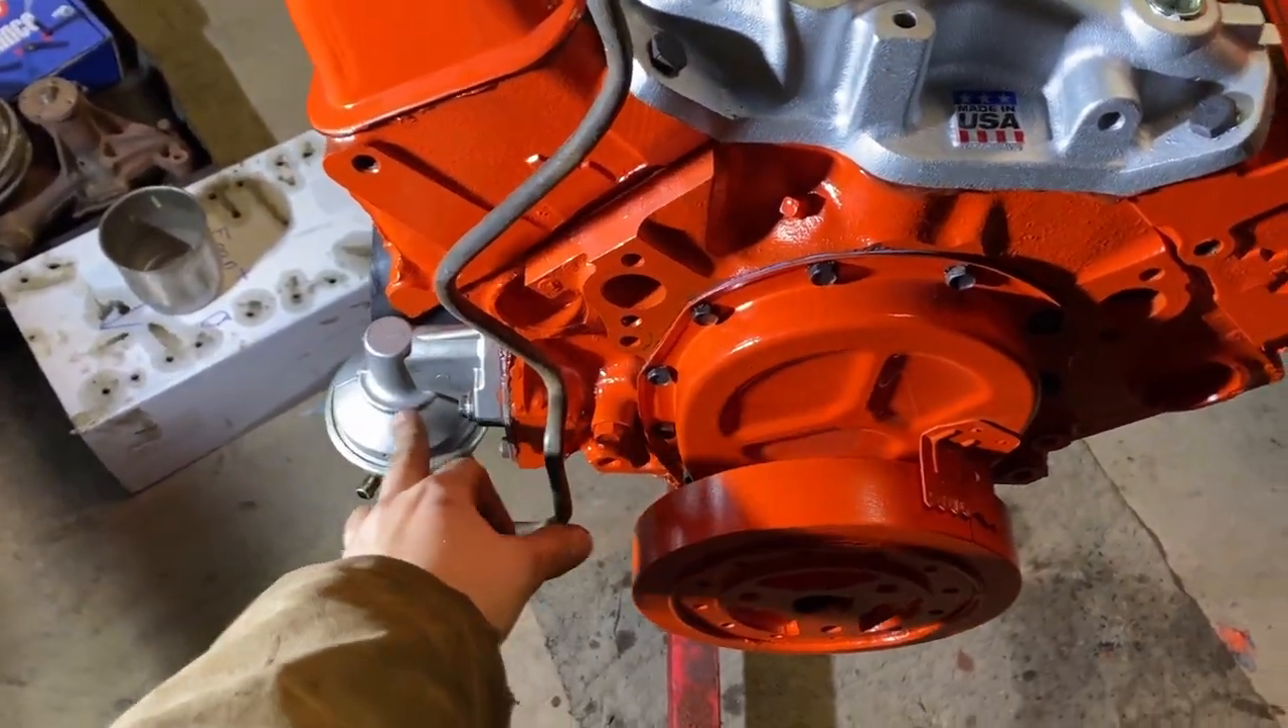I put the fuel pump on.